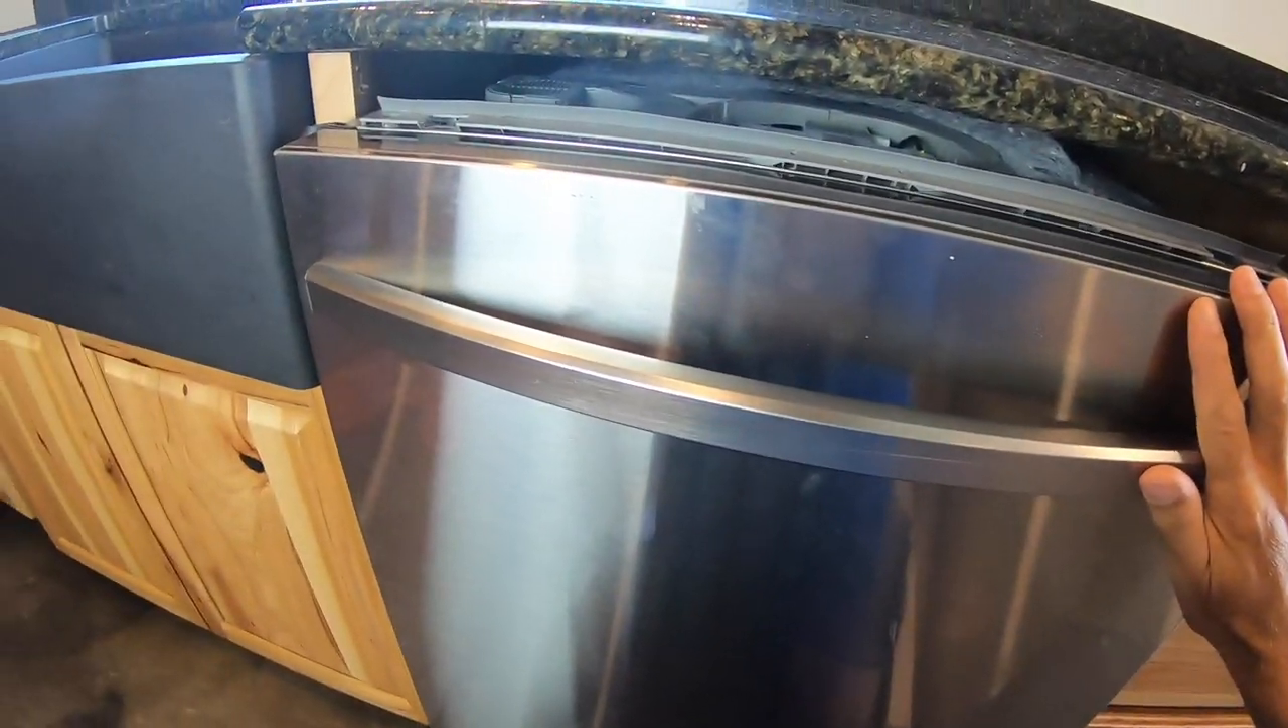So now that I've pushed my dishwasher in before I hook everything up I've noticed that I've got this big gap right here between my granite and my dishwasher.